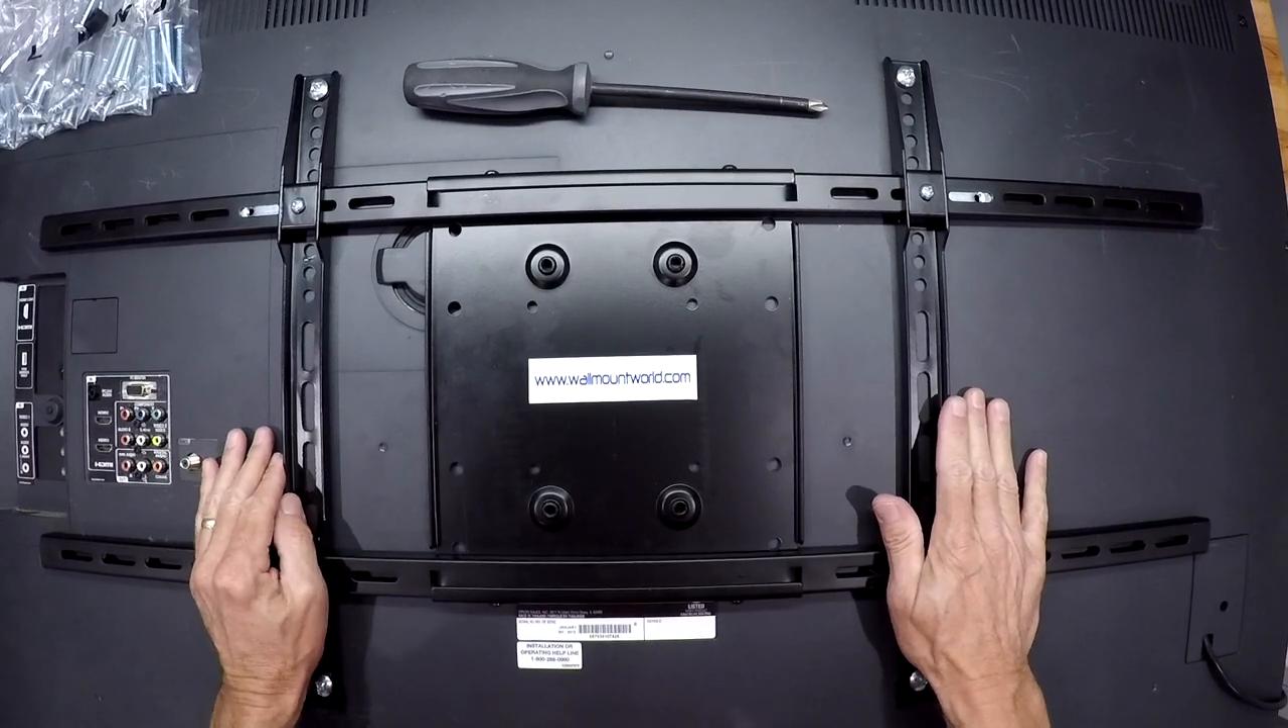Our adapter plate is attached to the back of the TV.